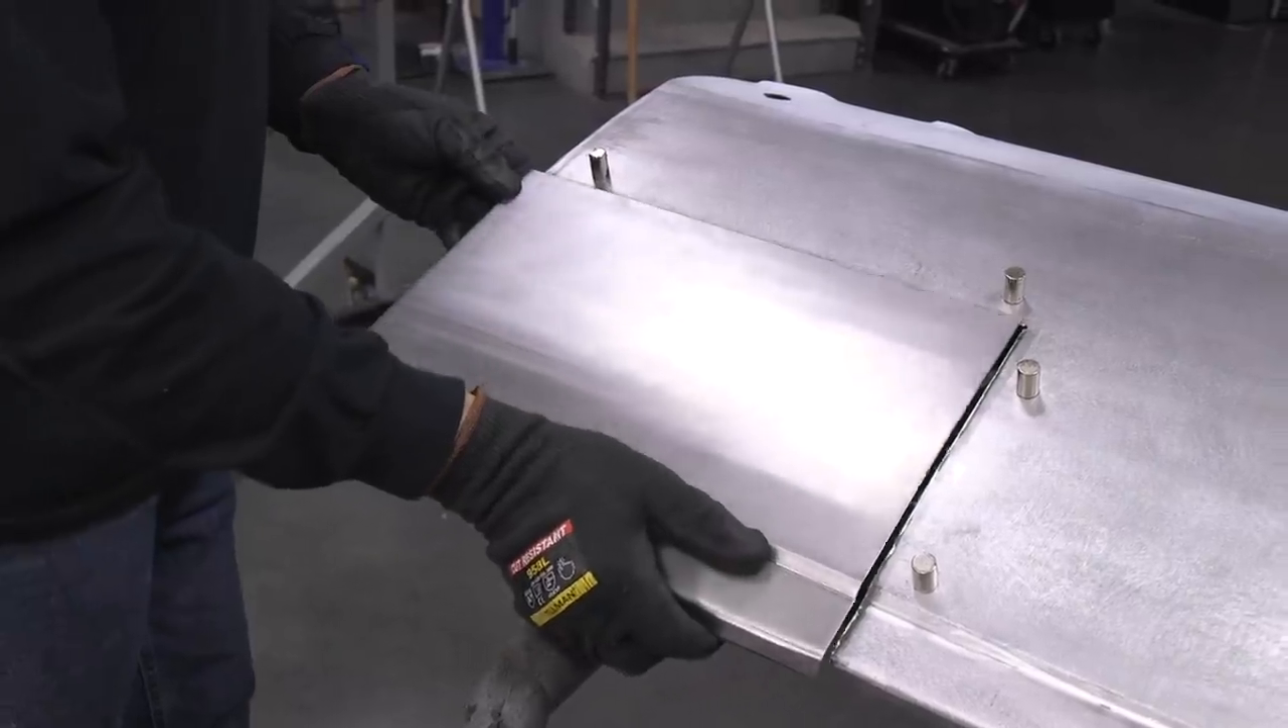Now that the edges are formed, we're going to go ahead and do a final test fit. Again, we're using the magnets to retain the patch panel into the part here.